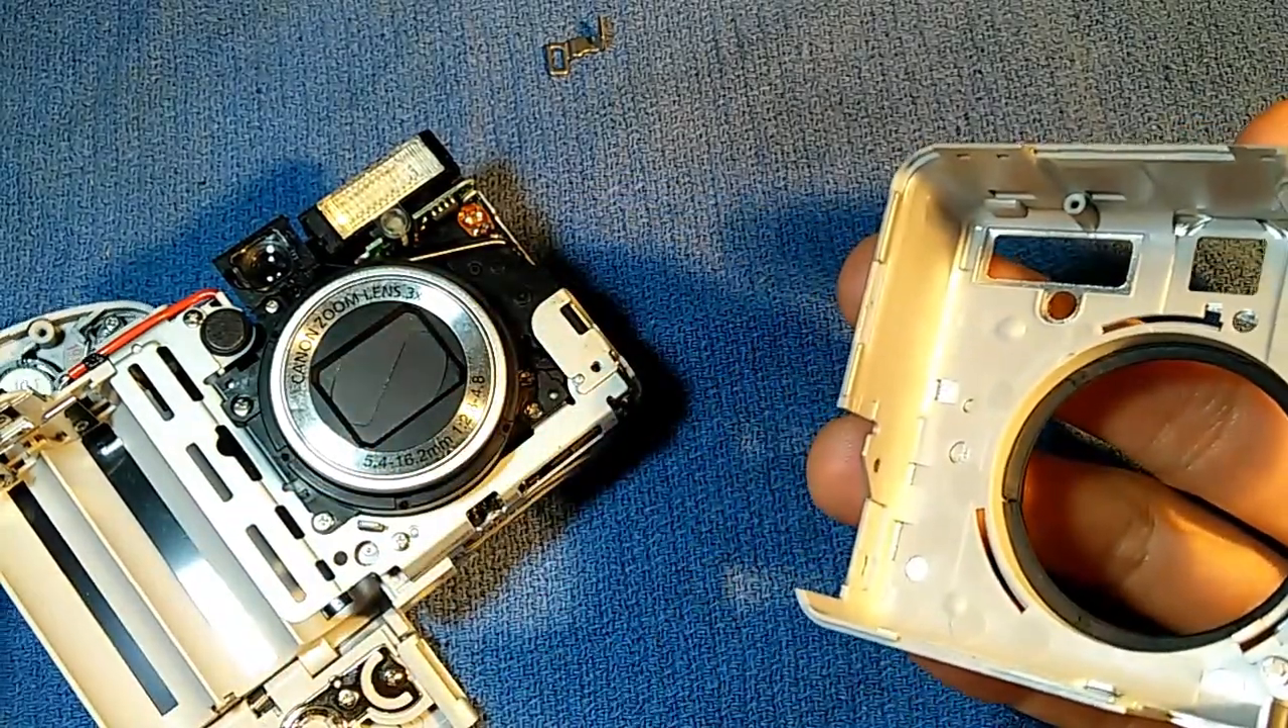I put the O-ring back in, that black O-ring.